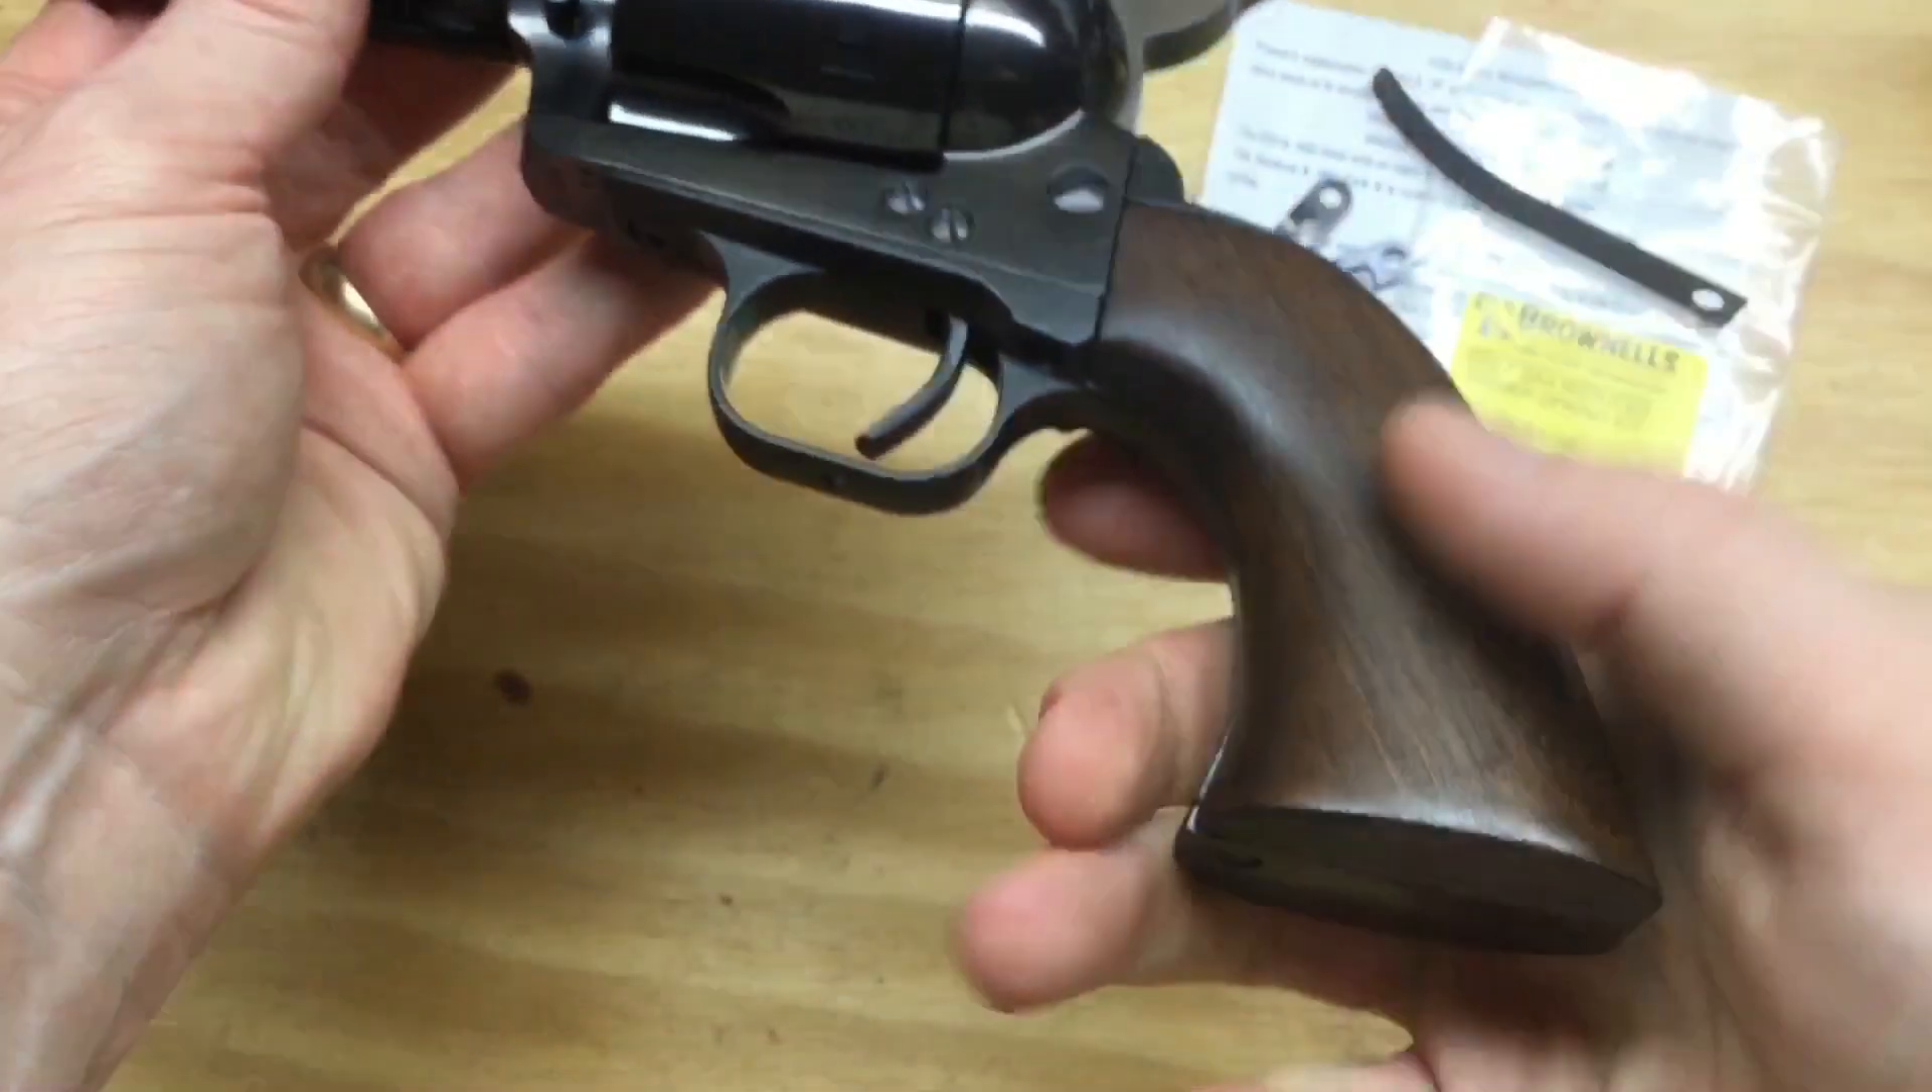Alright, the grip's back on. It's fully assembled.